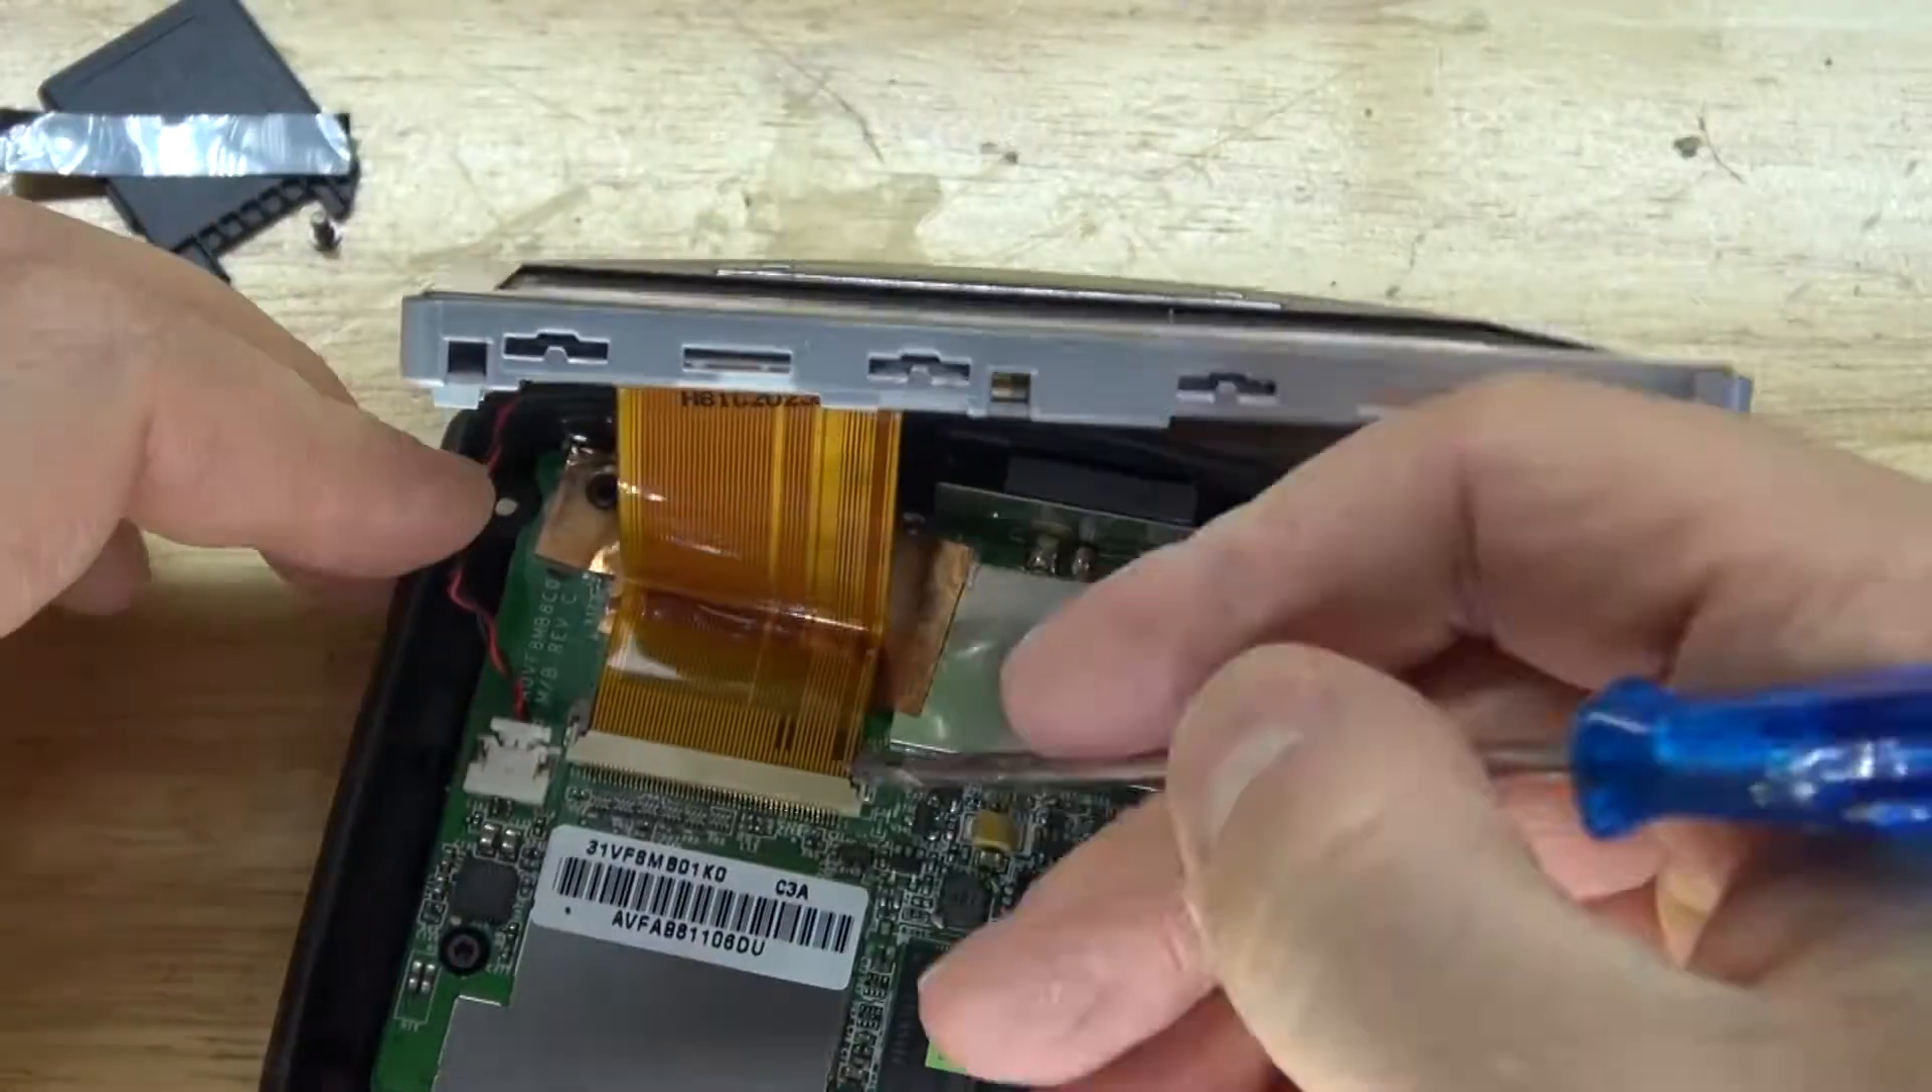And as you can see the ribbon cable is attached right here.